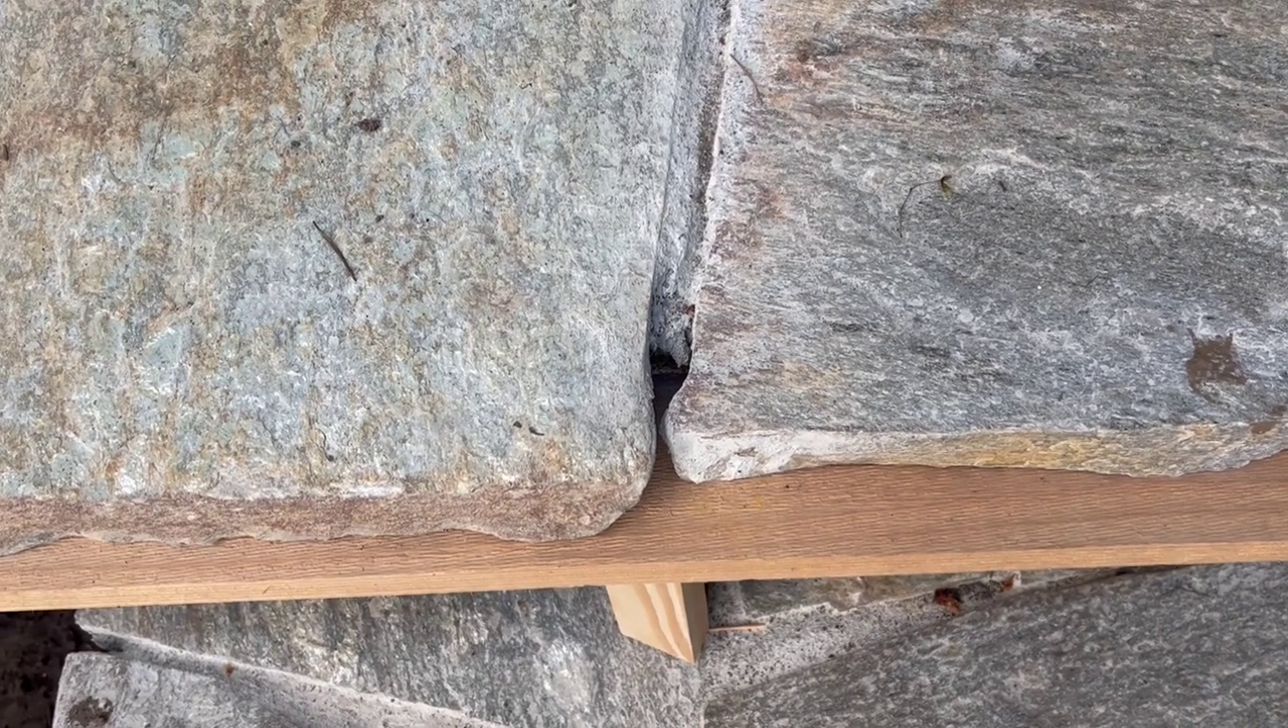There's a little bit of a hole there uh just because things are uneven but that's okay.